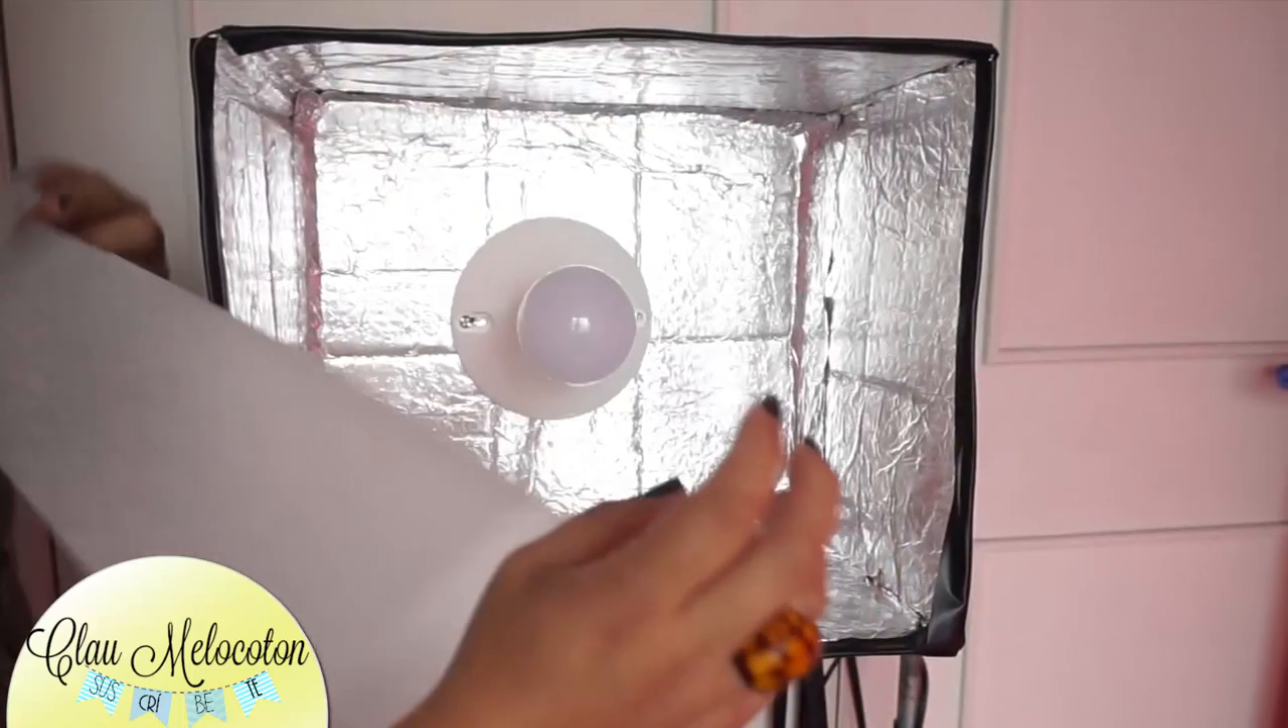Ok, así ya quedó la luz o la lámpara para grabación y ya le puse el bombillo y pues ahora lo que queda es poner el papel calcante o papel mantequilla.